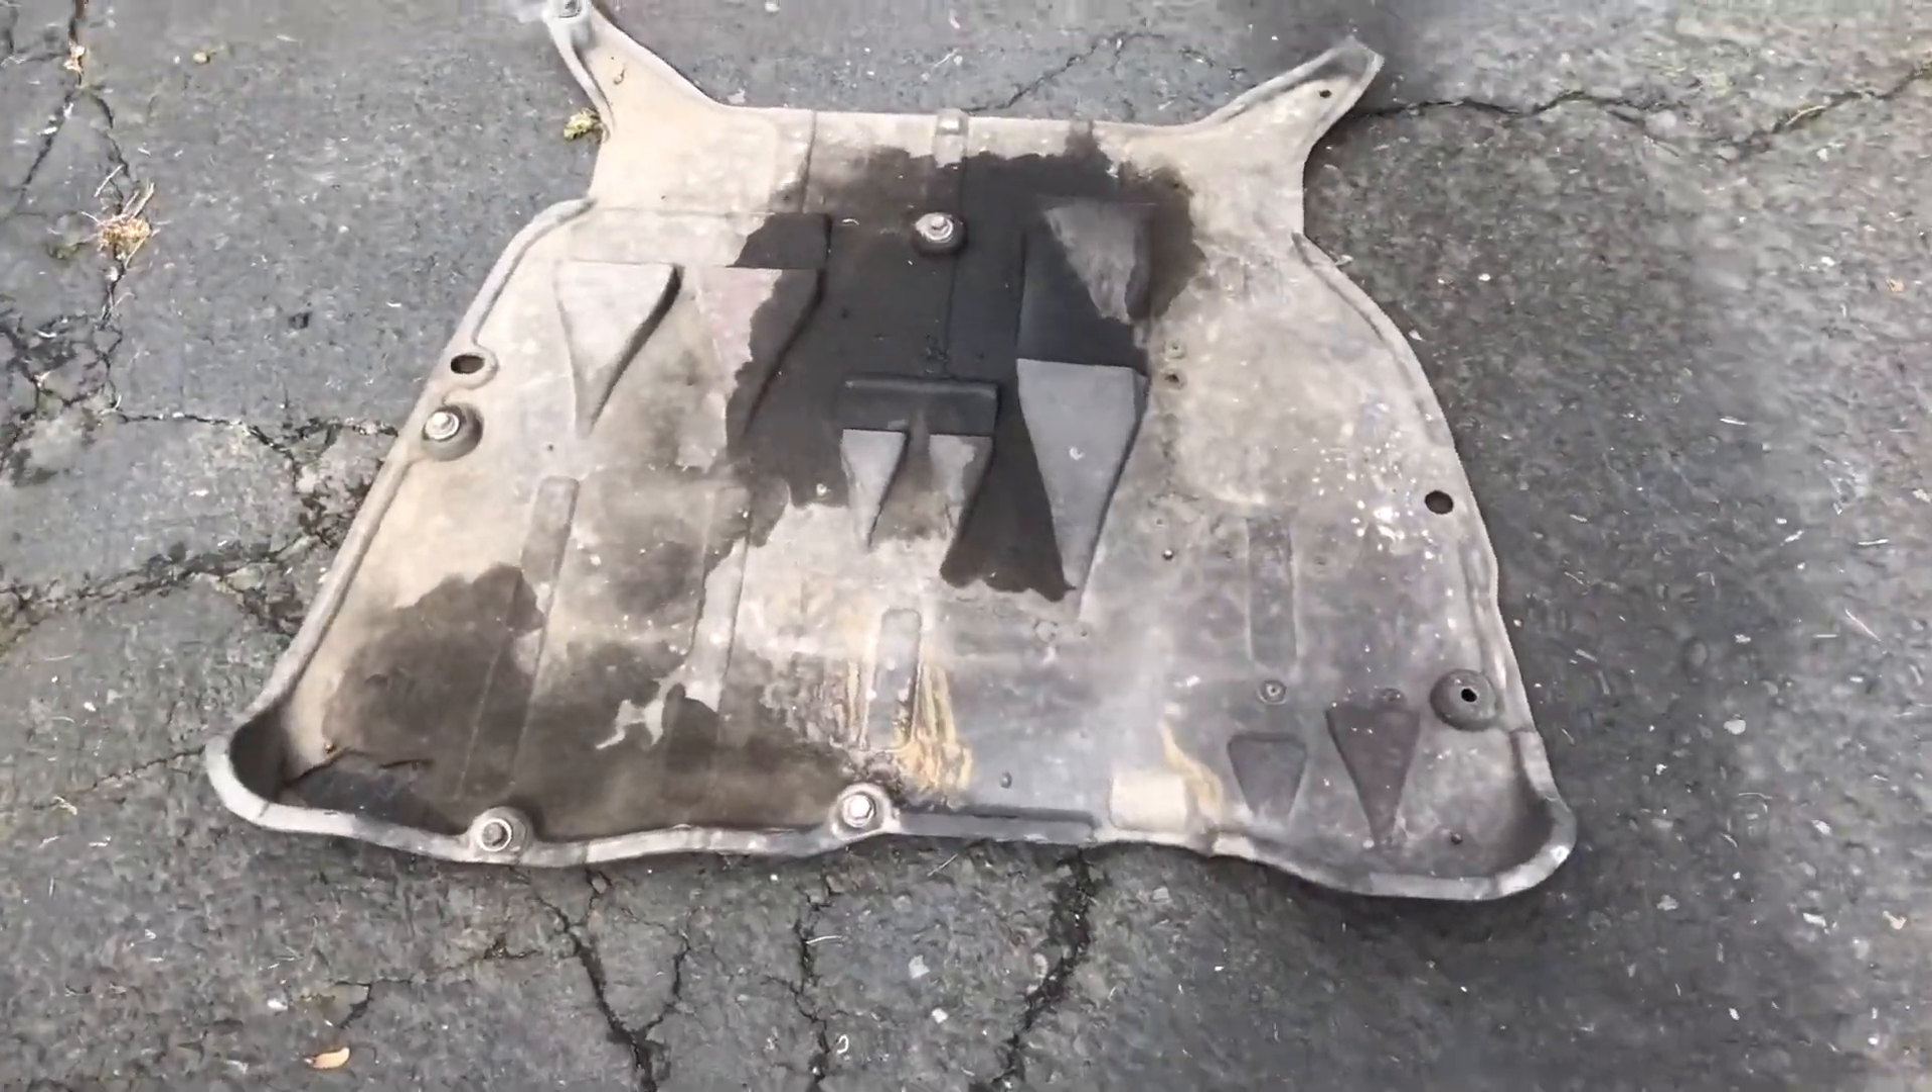This is the skid plate off.